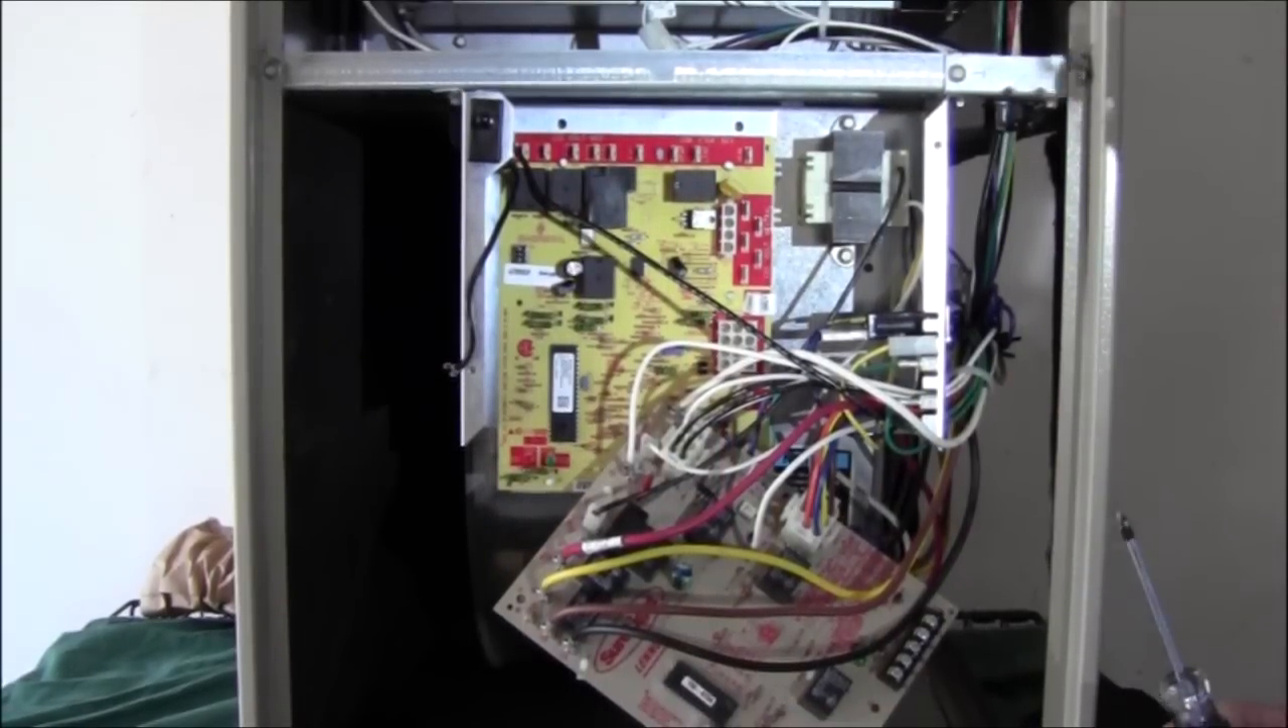Okay, so we got the new board mounted. You can see there's a big difference between the old board and the new board.